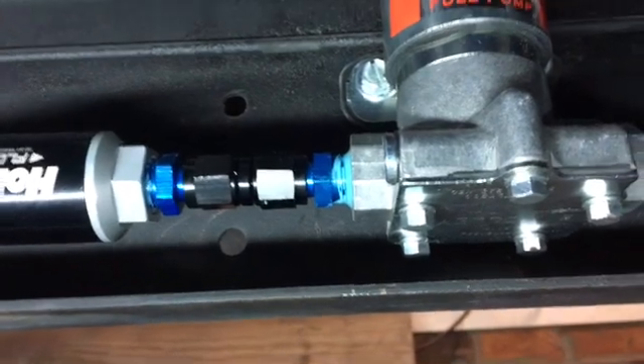And then I have a little union piece to screw right into the fuel pump and I got my fuel pump bolted right there.